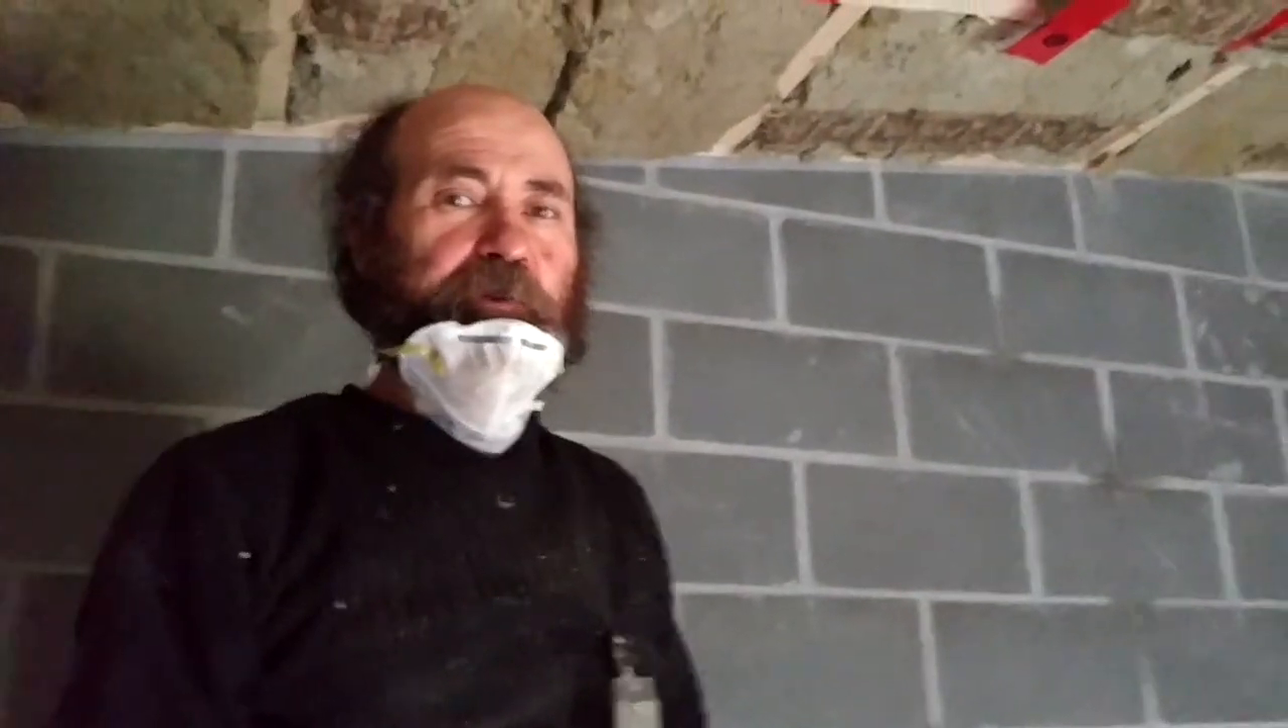We pretty much have all the insulation up. Now we just got to do the vapor barrier.